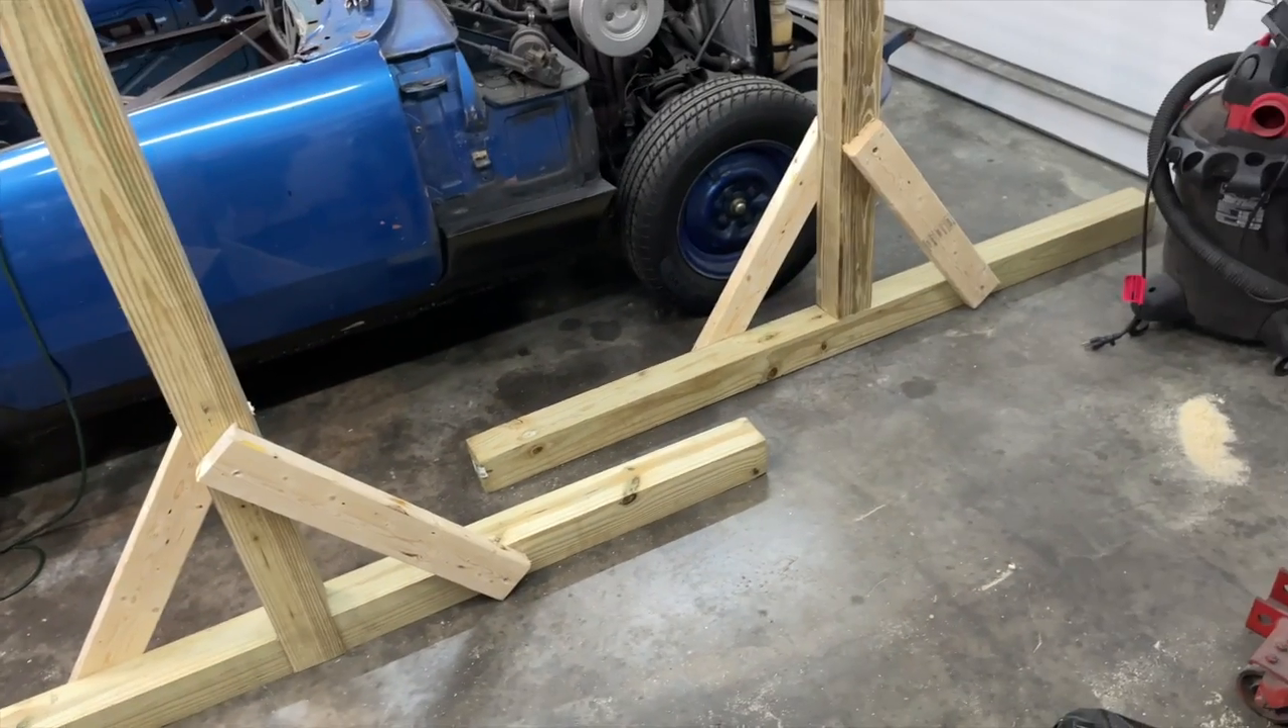All right well i've got two of the uprights made got those cross supports in there.